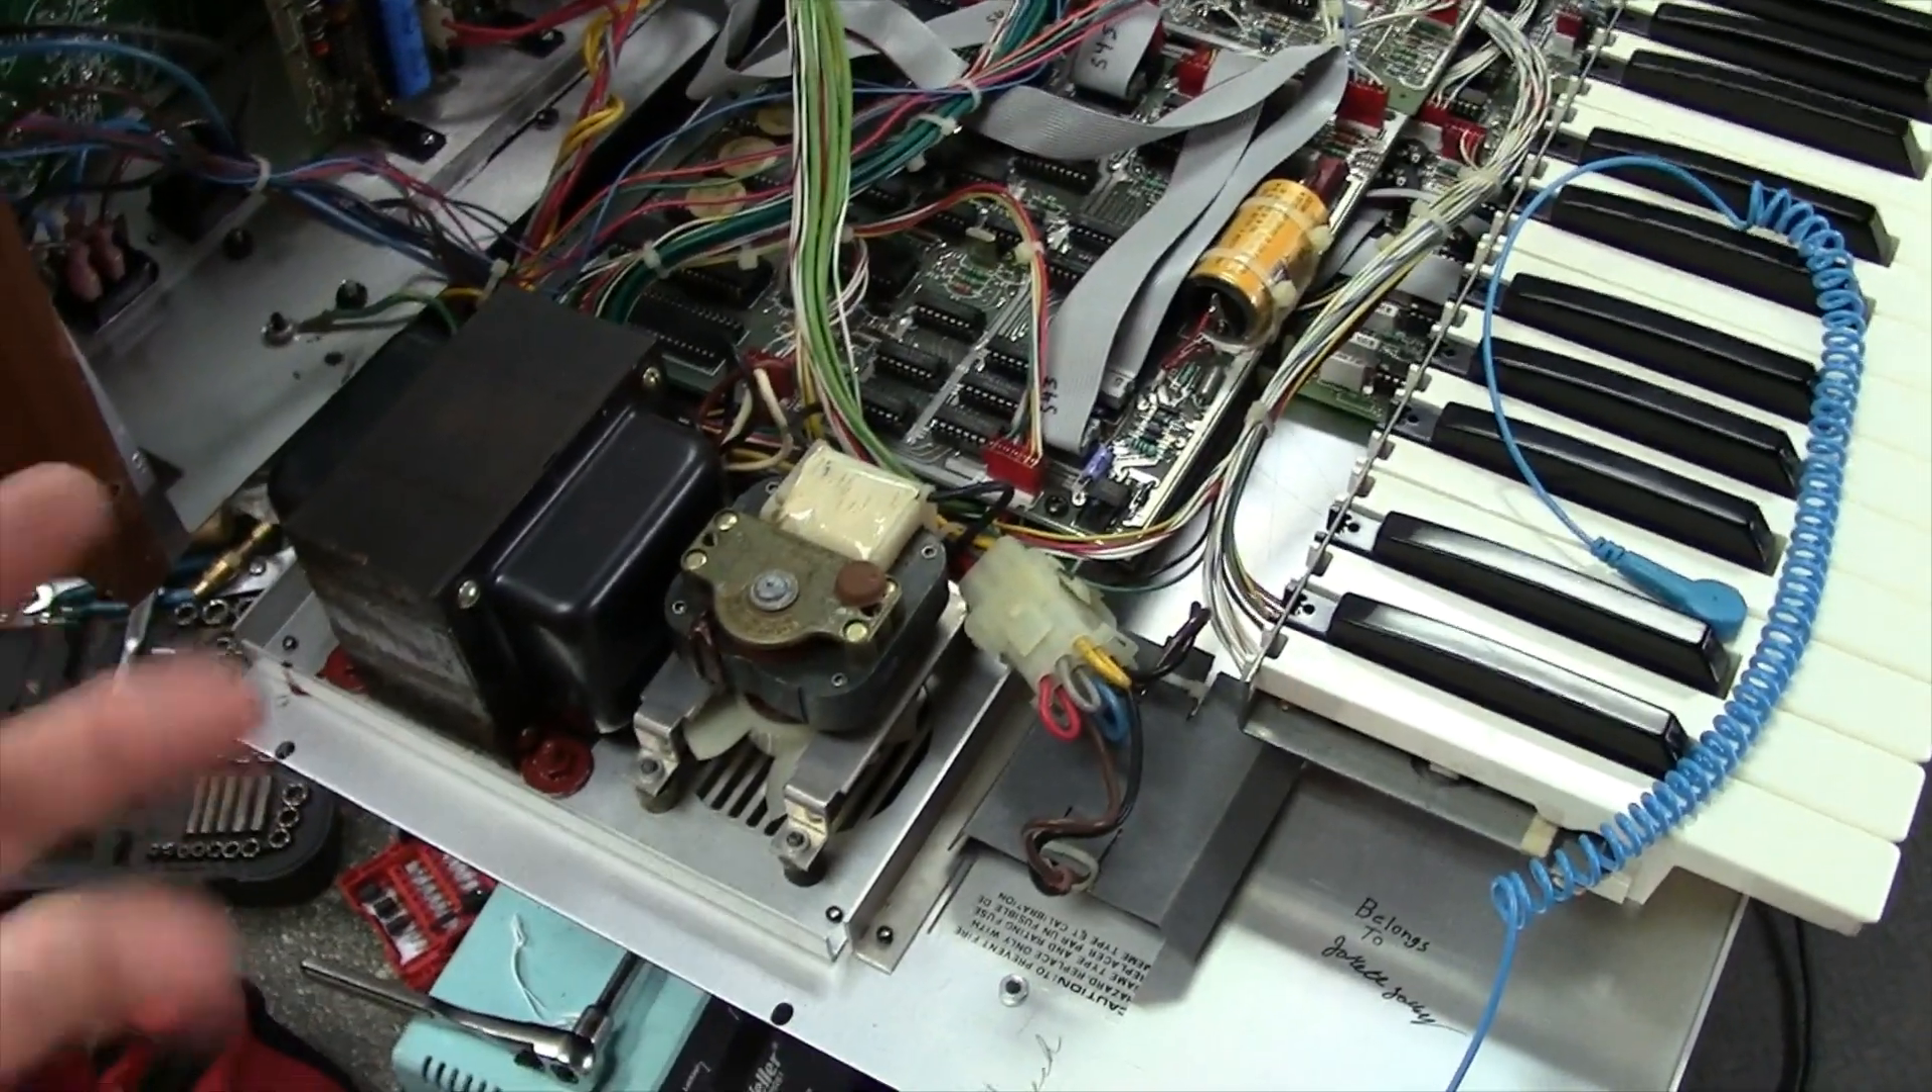Okay, I've done got the unit opened up here.